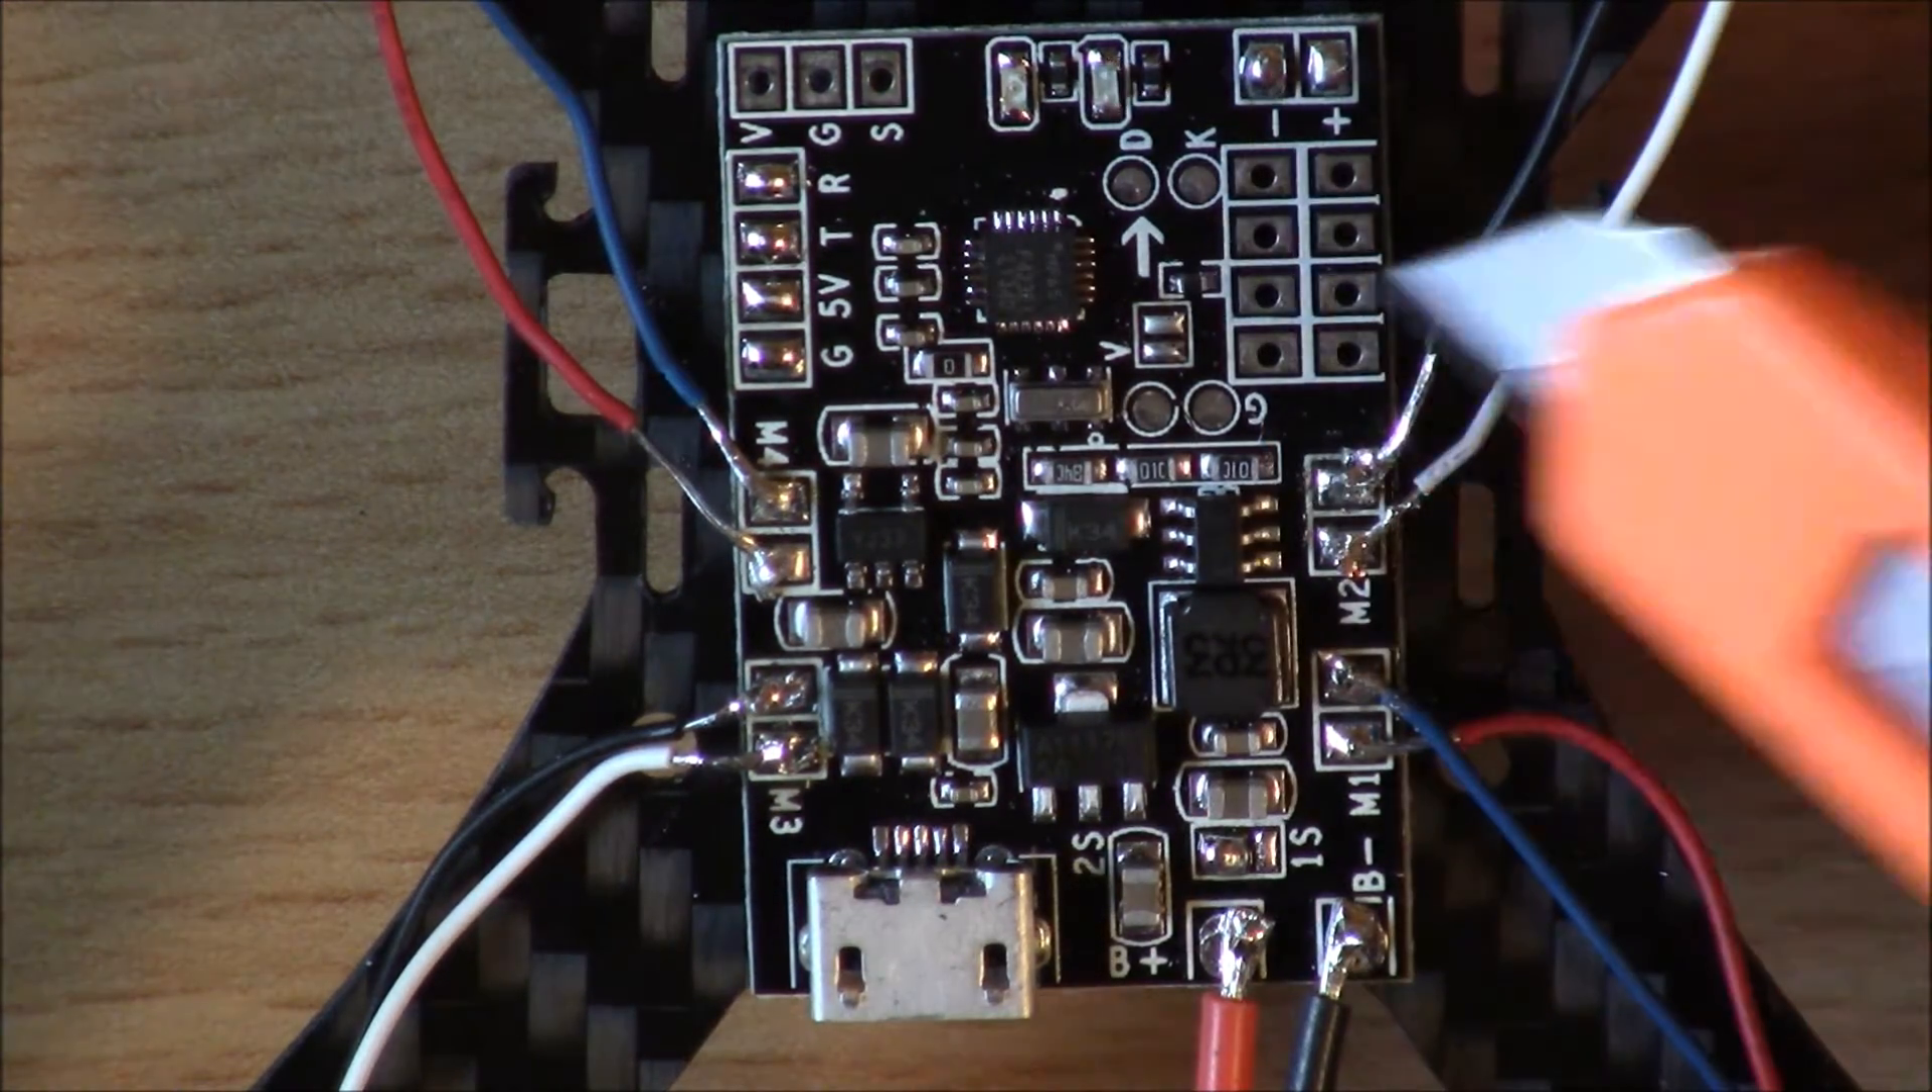Alright so you can see all the motors have been soldered again.